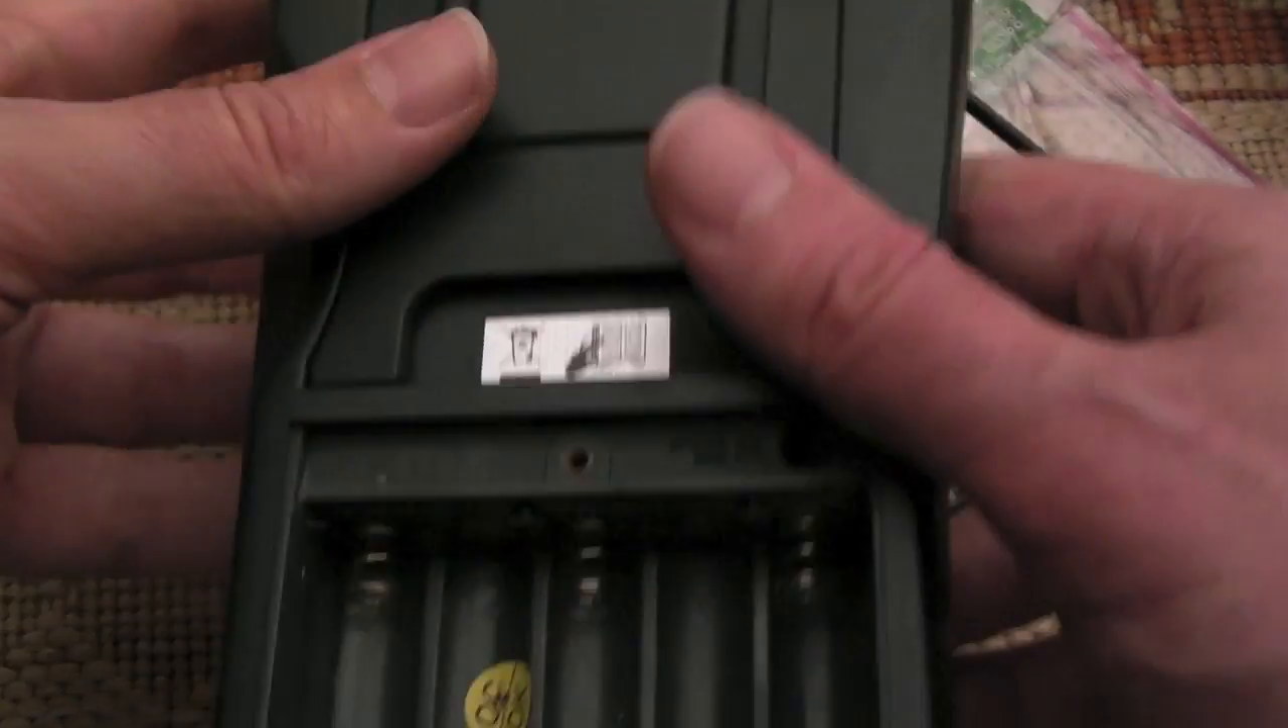I've removed the AA batteries and cleaned things up a bit.